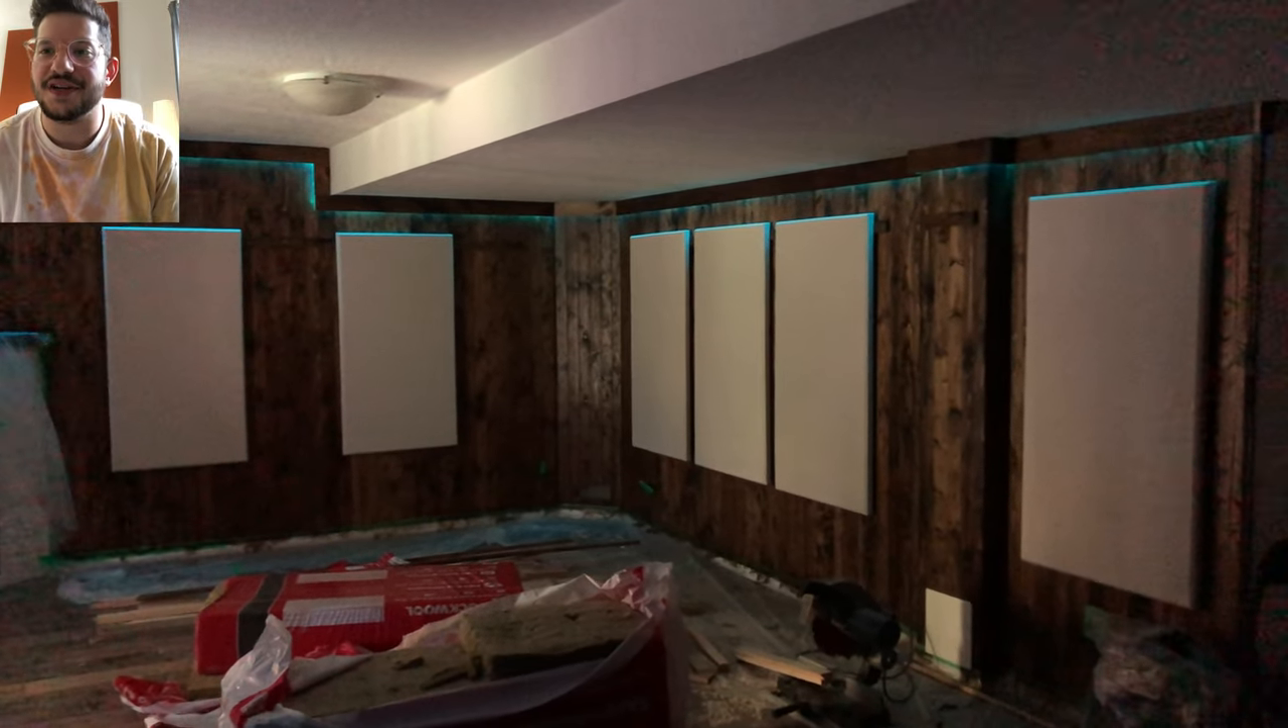Here's a cool look at the panels all installed so you can see how that light really hits off the top frames of those panels.